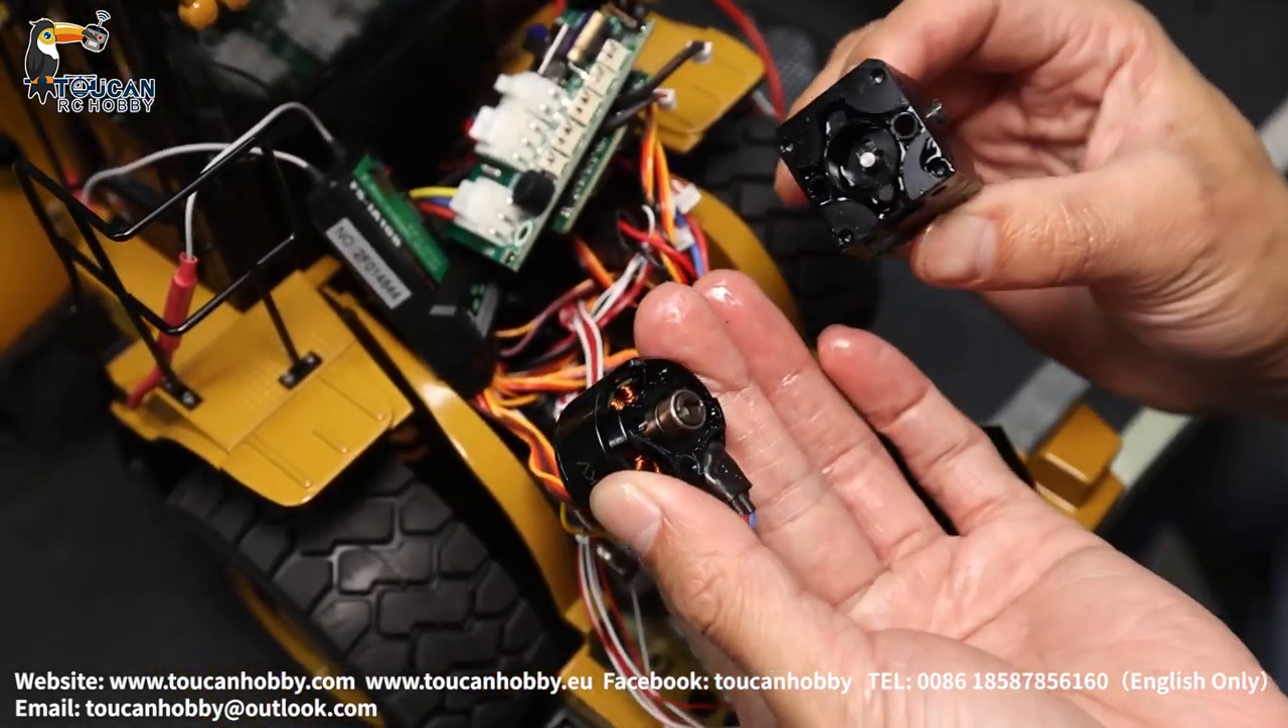So now the pump, it is separated from the motor.